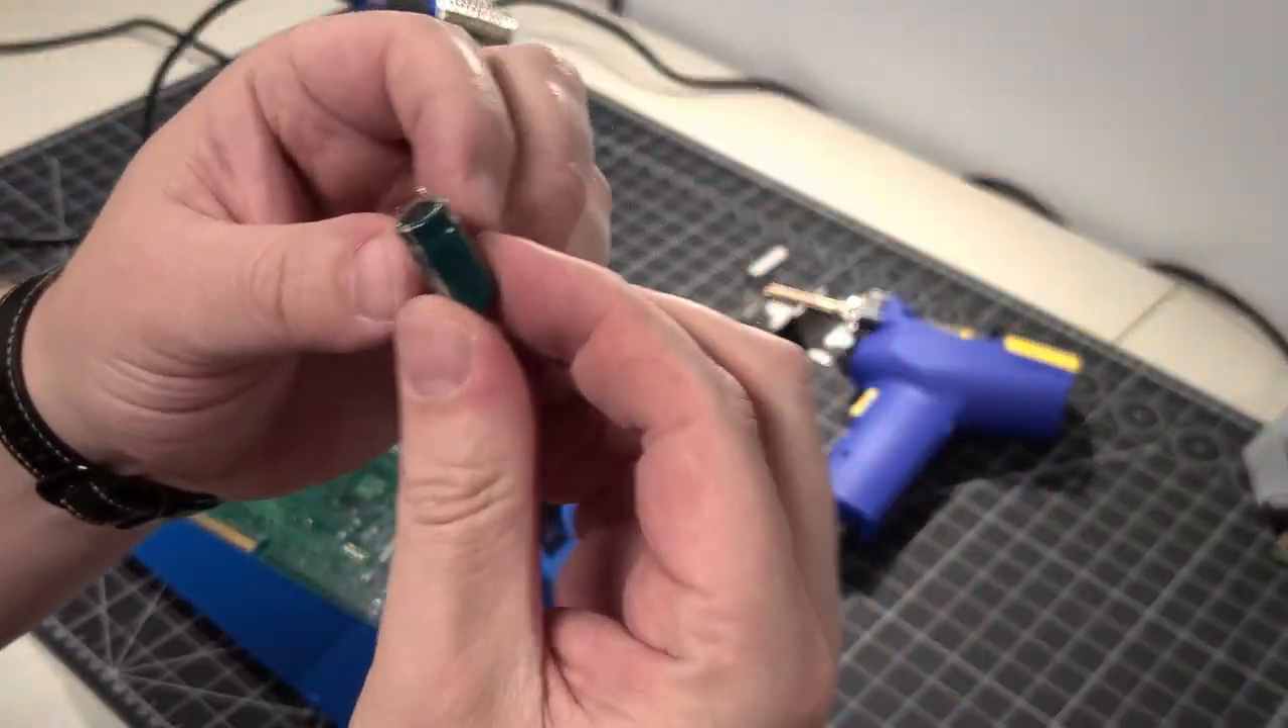So you can see the capacitor came right out there.